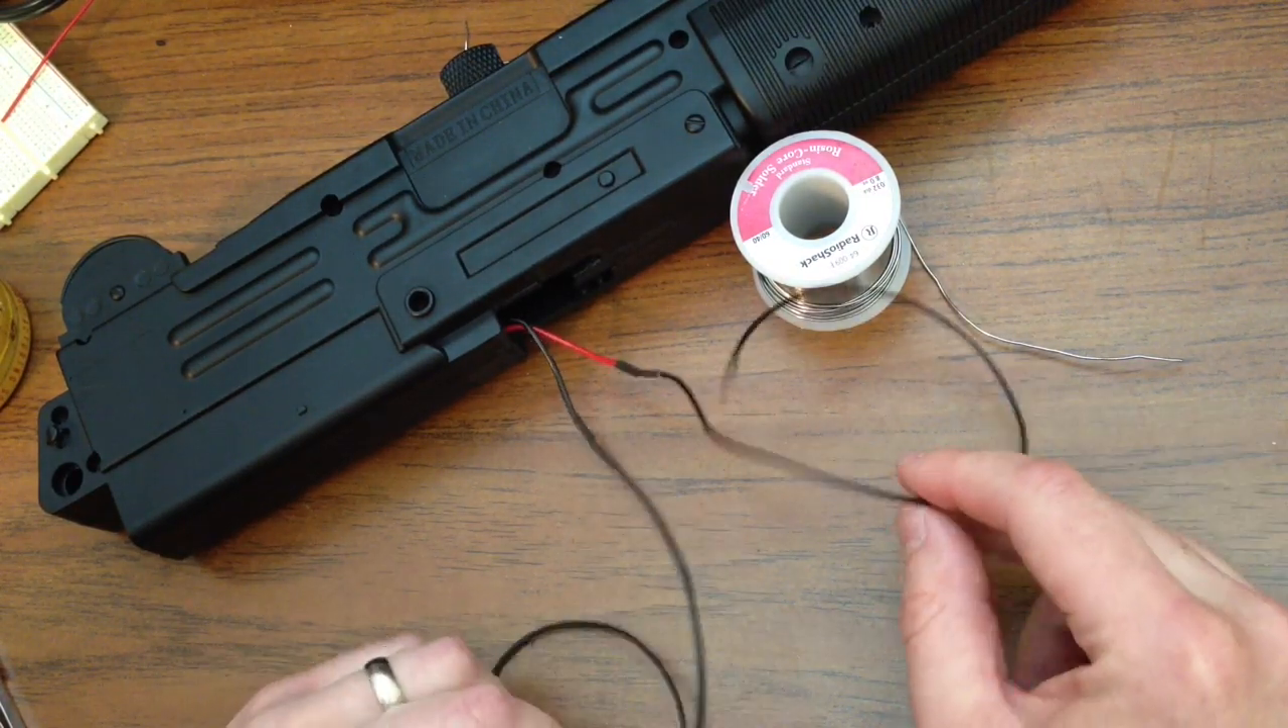Okay, I've got my new longer leads attached there.